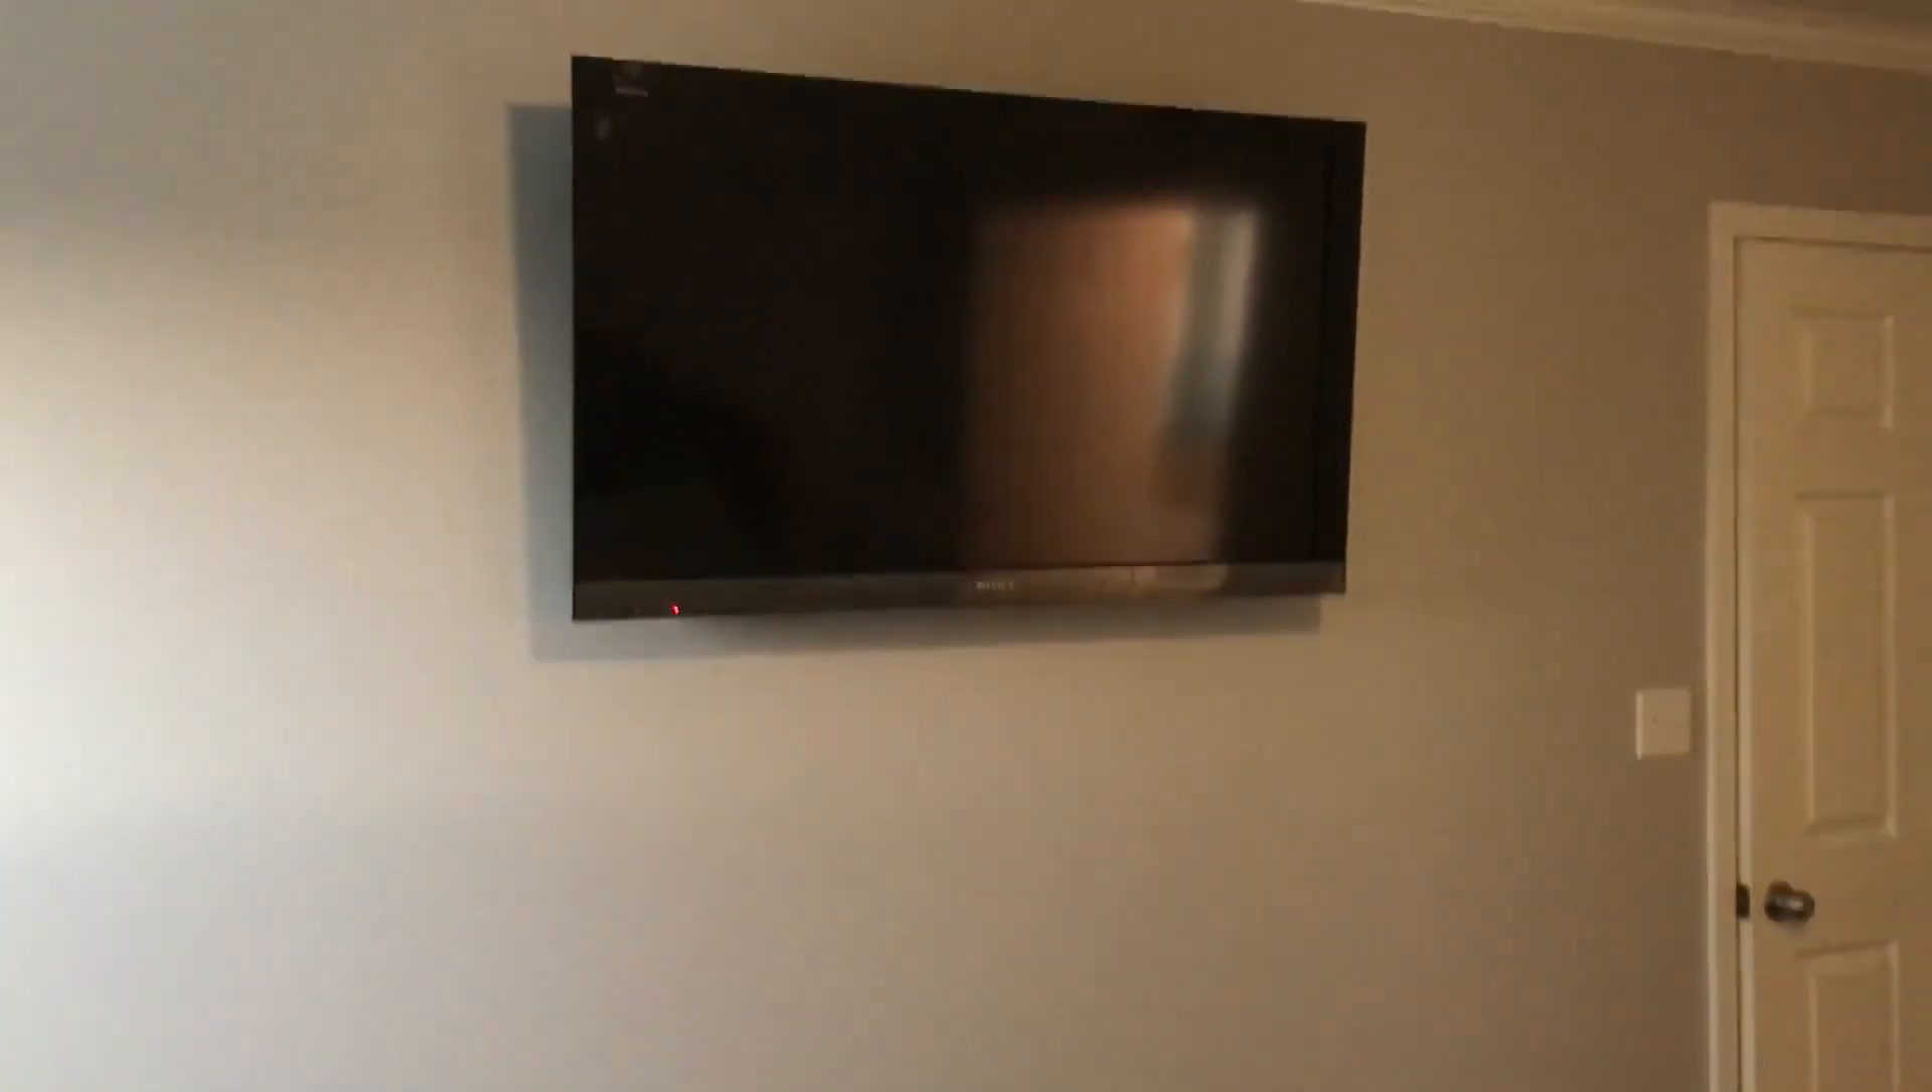This is the end result after you hide the wires behind the wall.